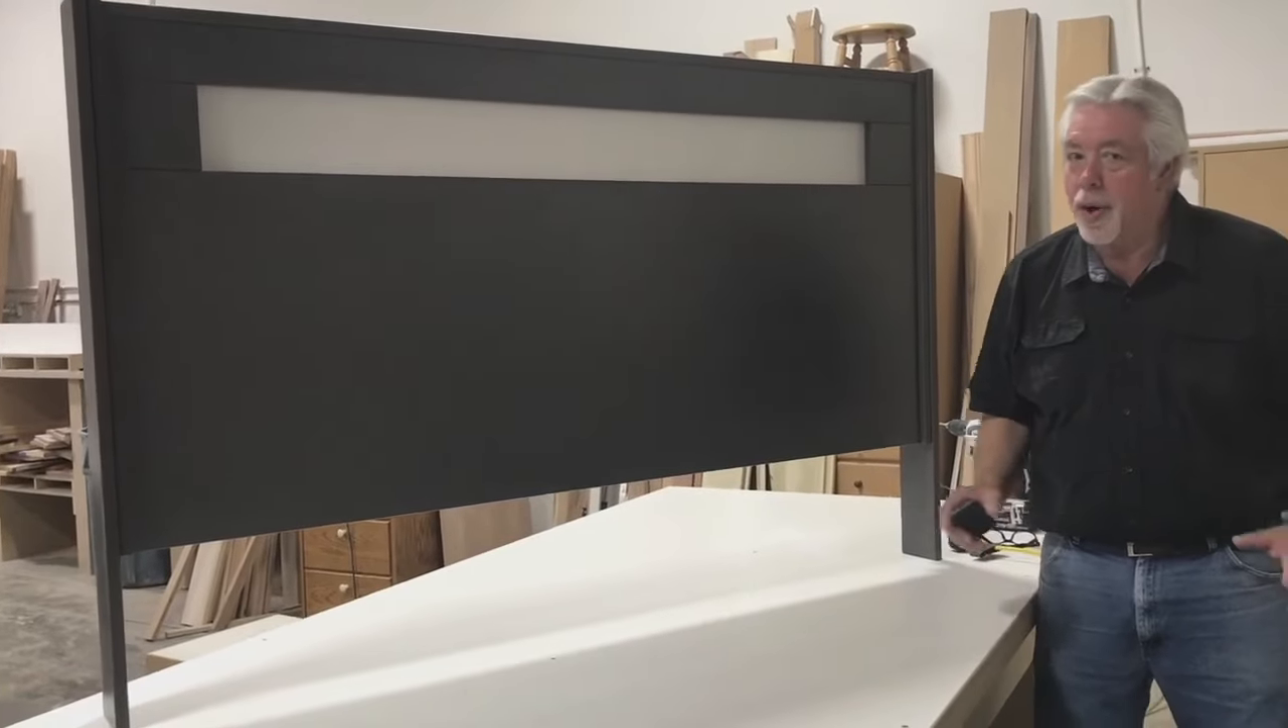All right, we got our light feature in. Everything's ready to go.